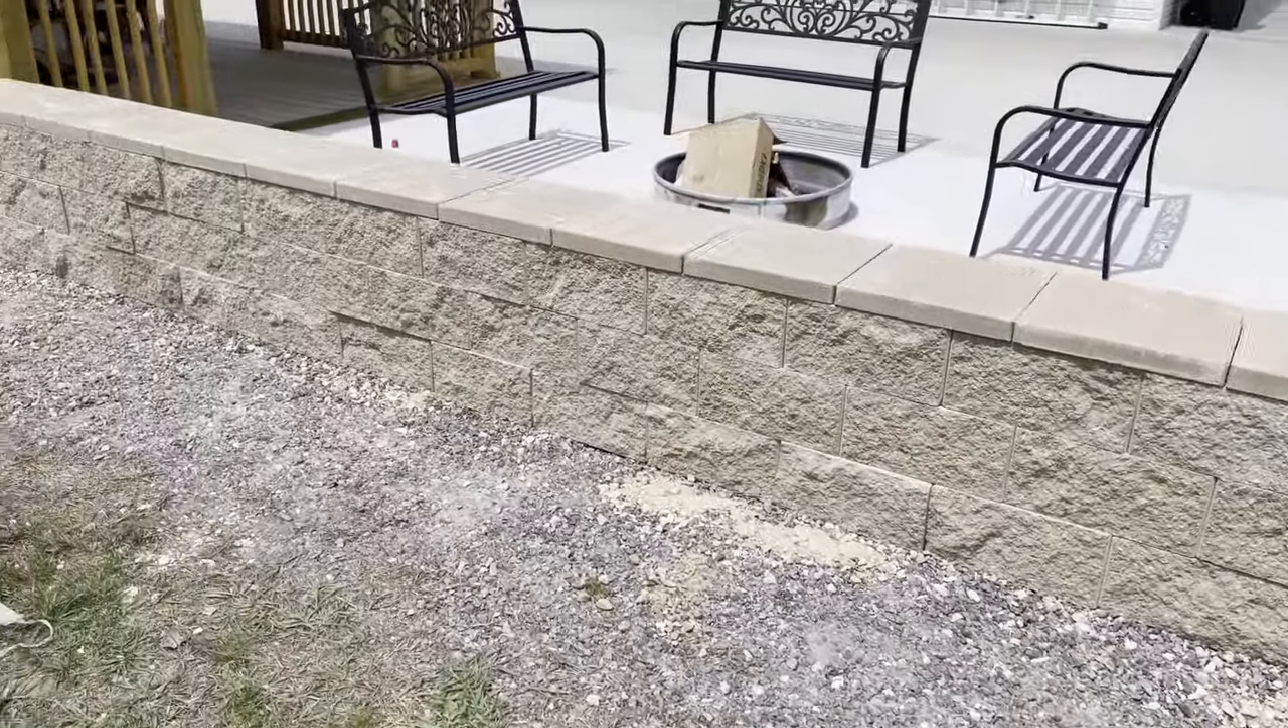The job is finished. So we have put the capstone on all of the wall and it is now a nice bench.